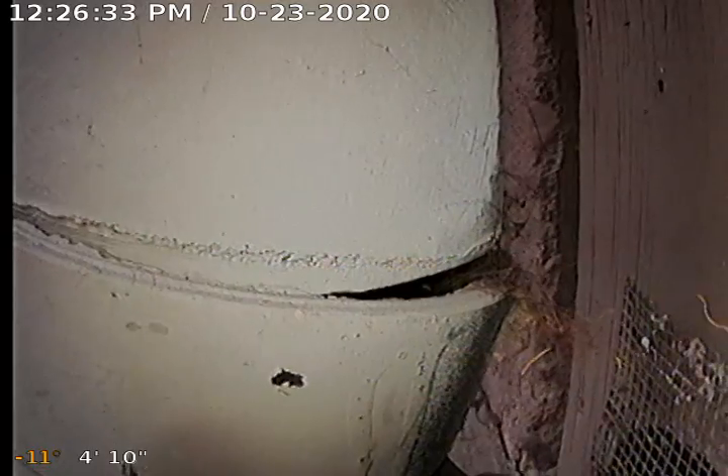Additionally, this pipe is not actually even glued or connected the right way. You can see there's an actual gap right there. The pipe is just pushed in. It's not glued. It's not. It's at an awkward angle.